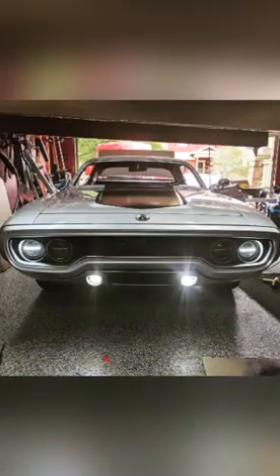I had a neighbor help me with that and then now that it's running my dad came over and we got the hood reinstalled.